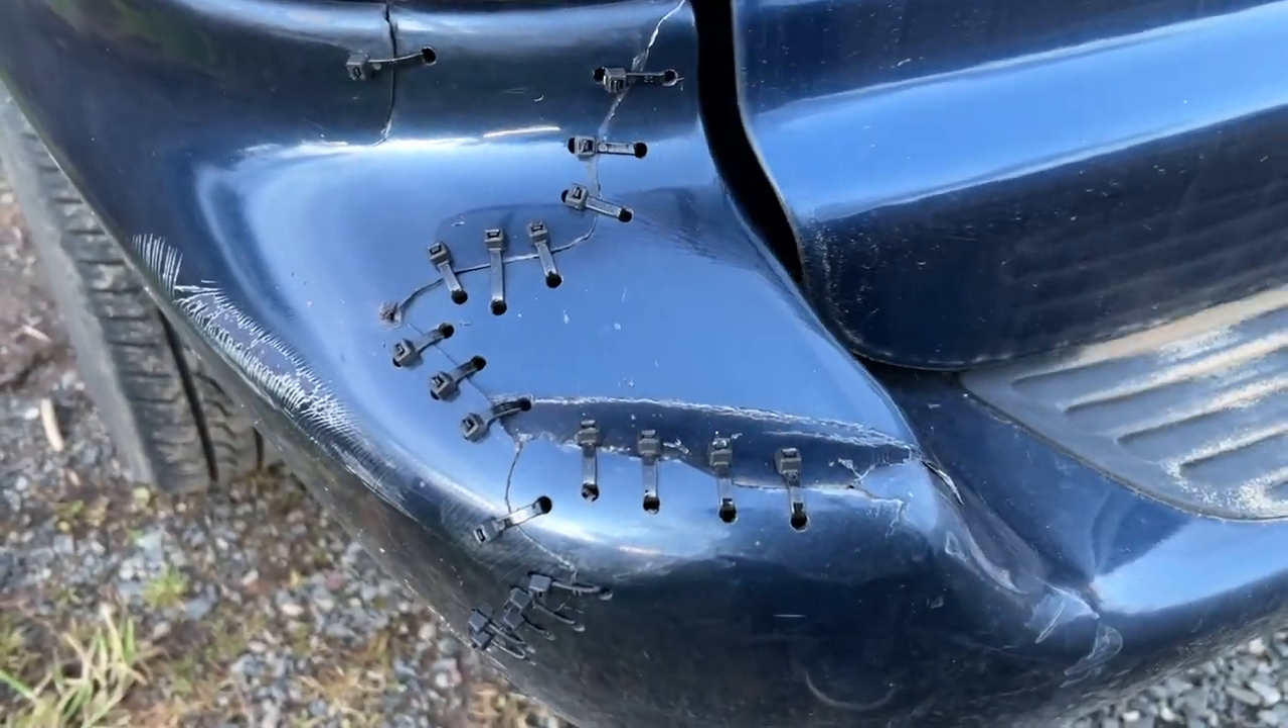The zip ties are all clipped off. And, uh, we're pretty much good as new.